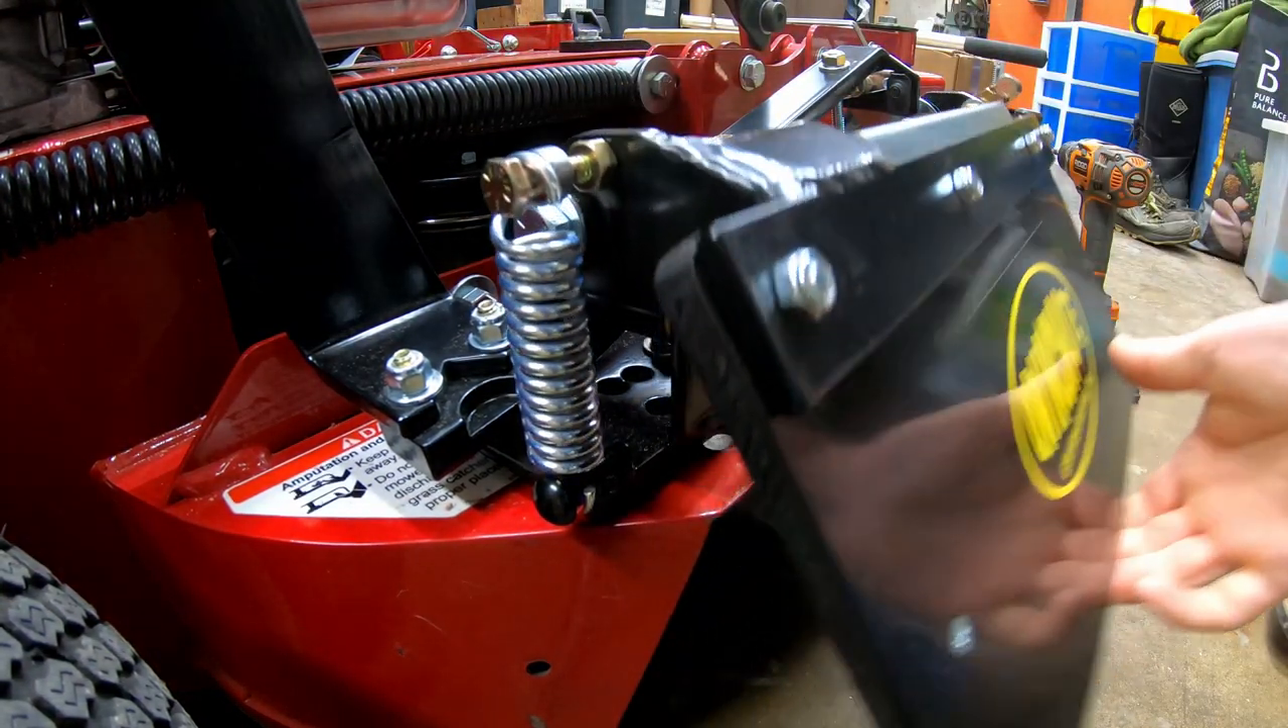Okay, so now the spring is on.